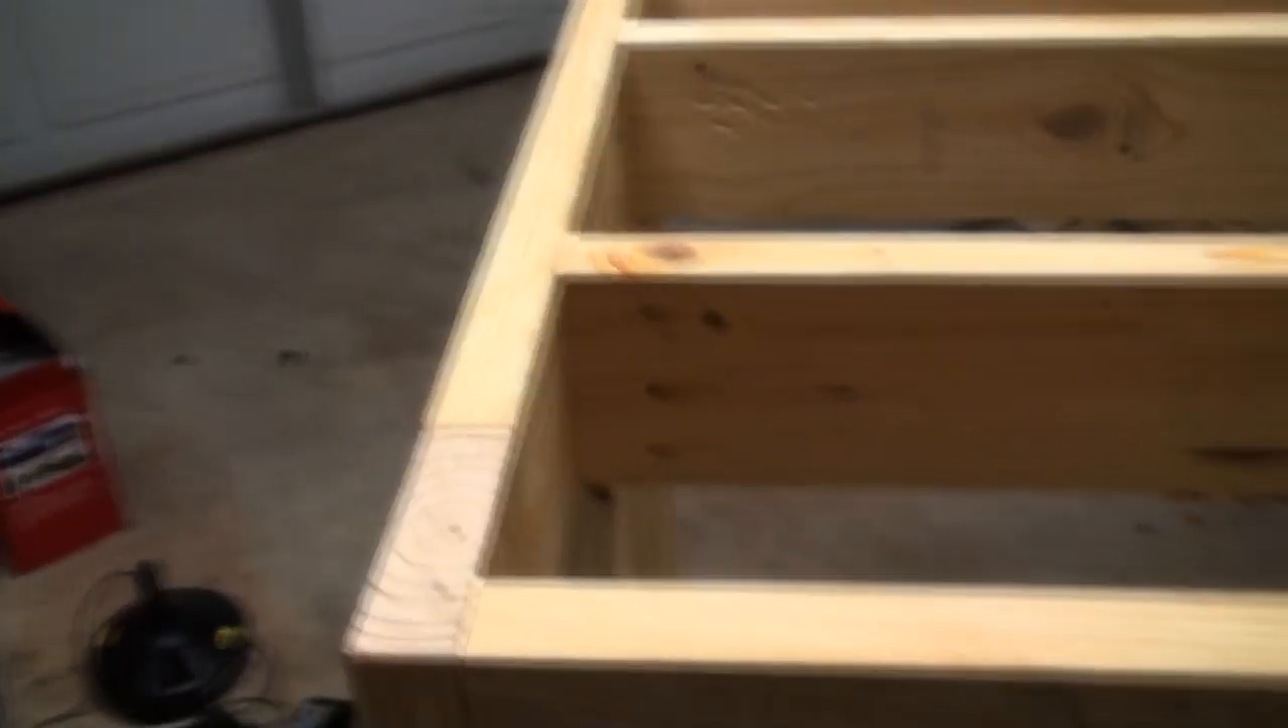All right, here we've got the main structure of the stand done. All we have left to do really is the bottom piece of plywood for the sump and the top piece of plywood to hold the tank.